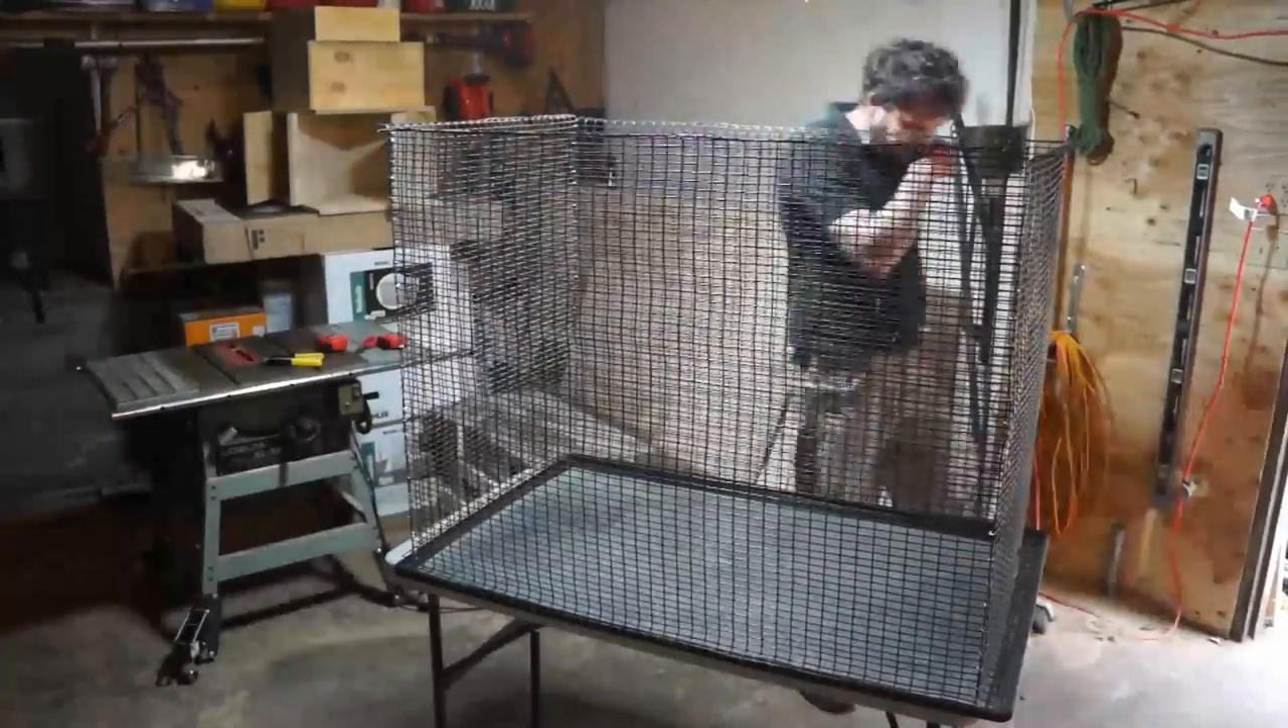And there she is sides assembled and a pretty decent sized enclosure at that.